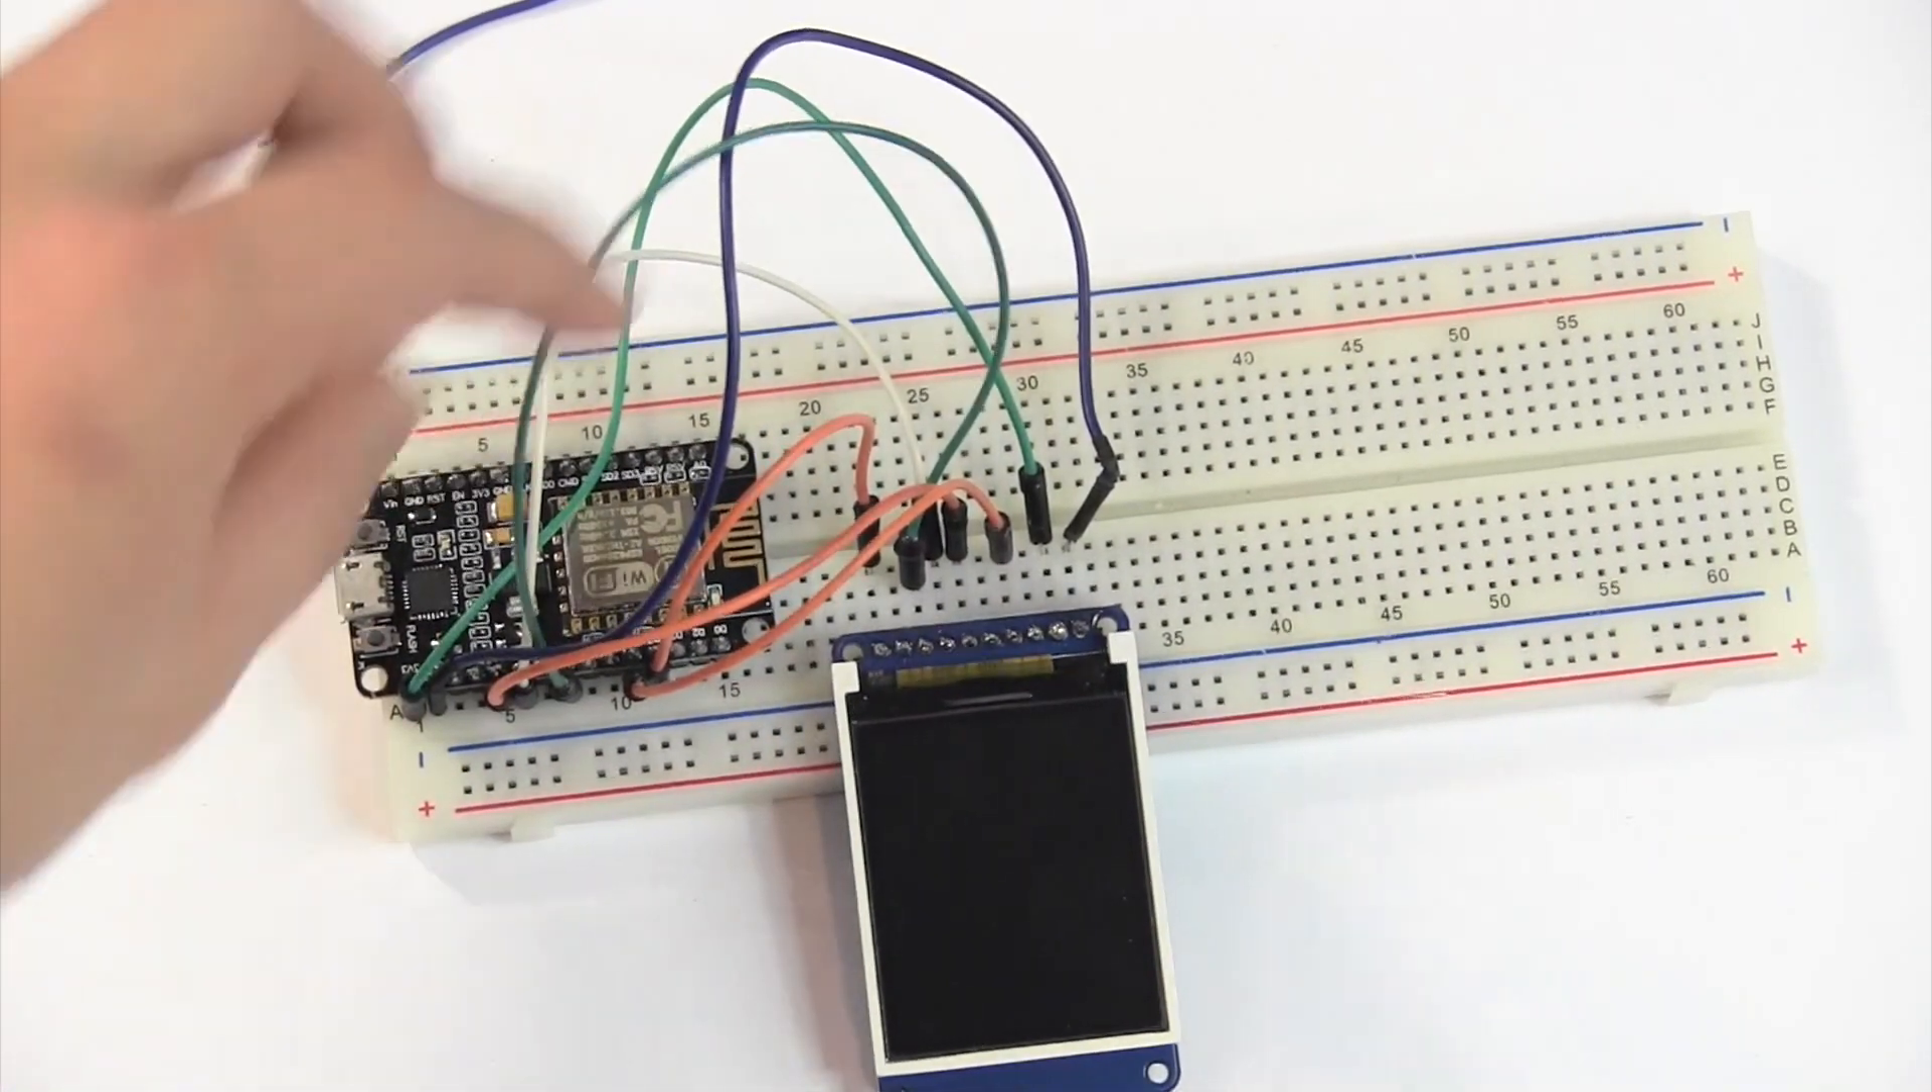All right, we've already wired up the LCD.